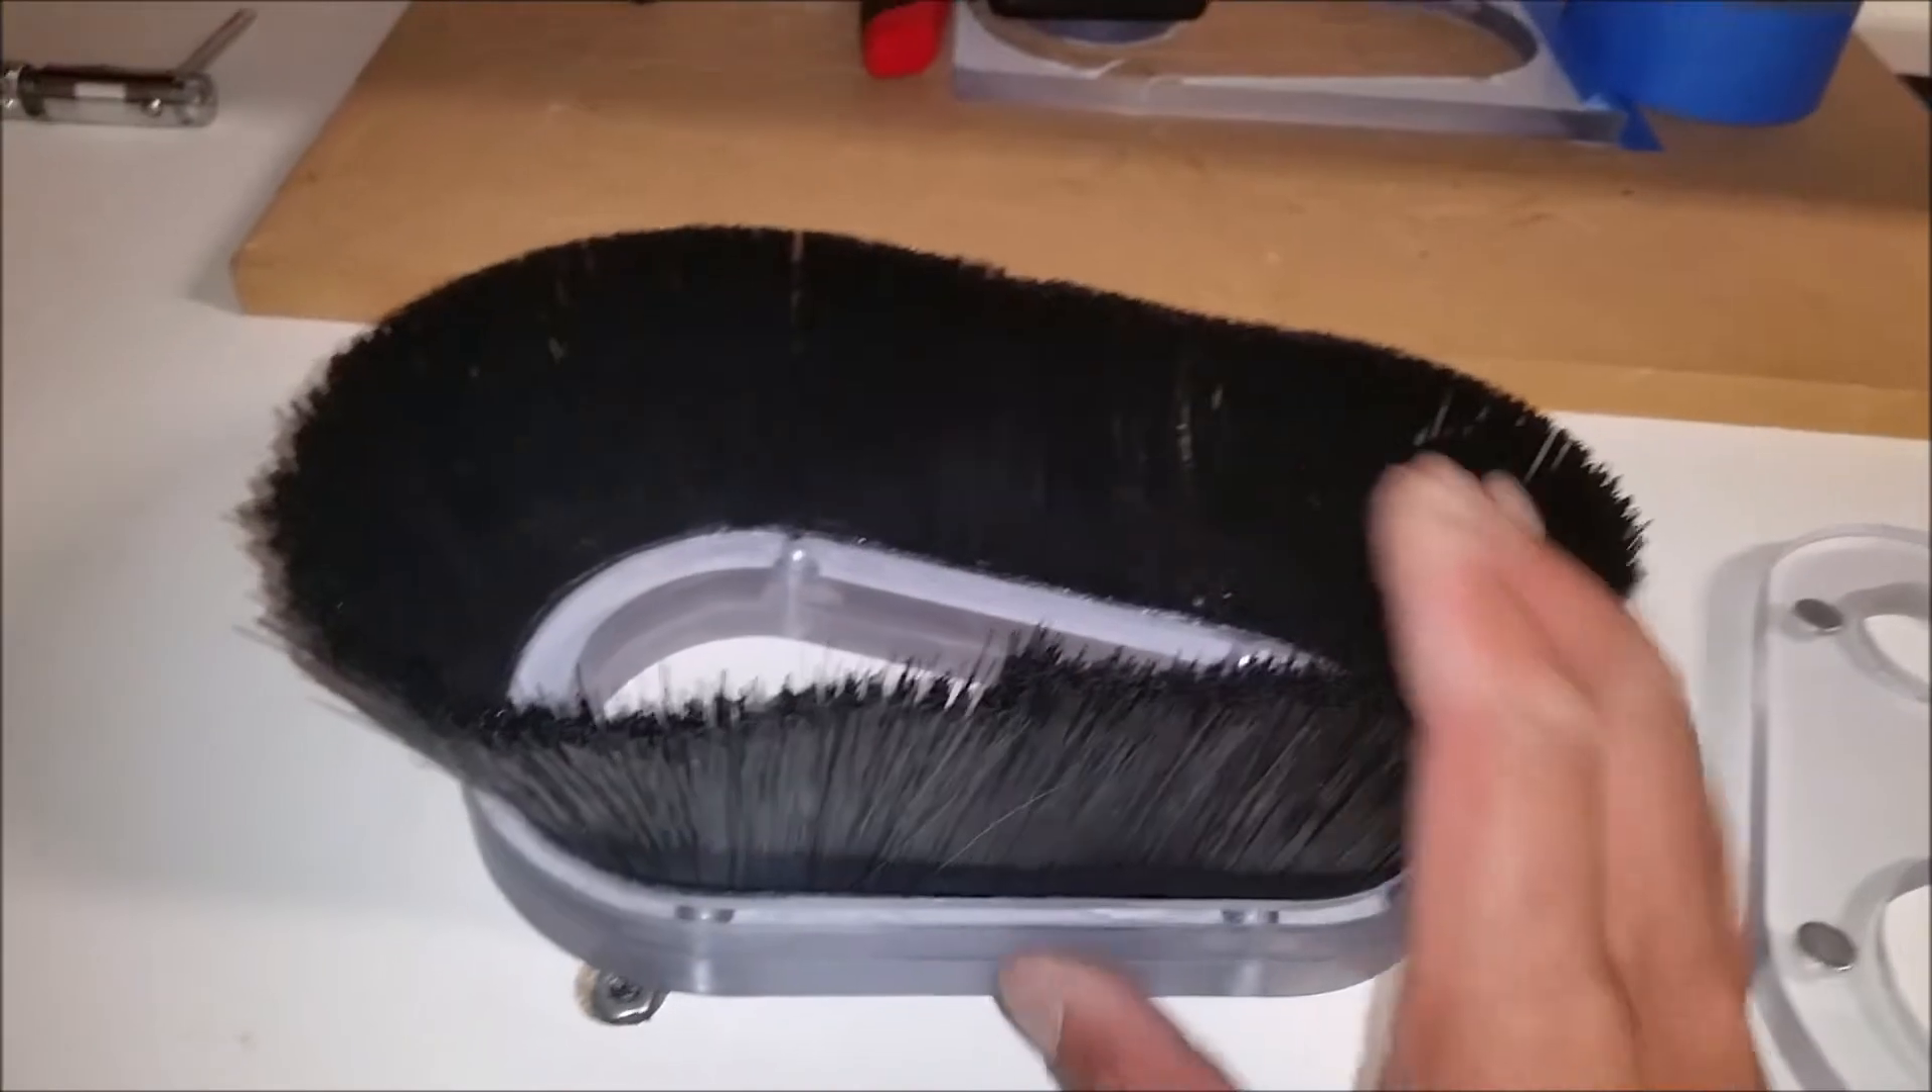I ended up putting the three inch brush on here.